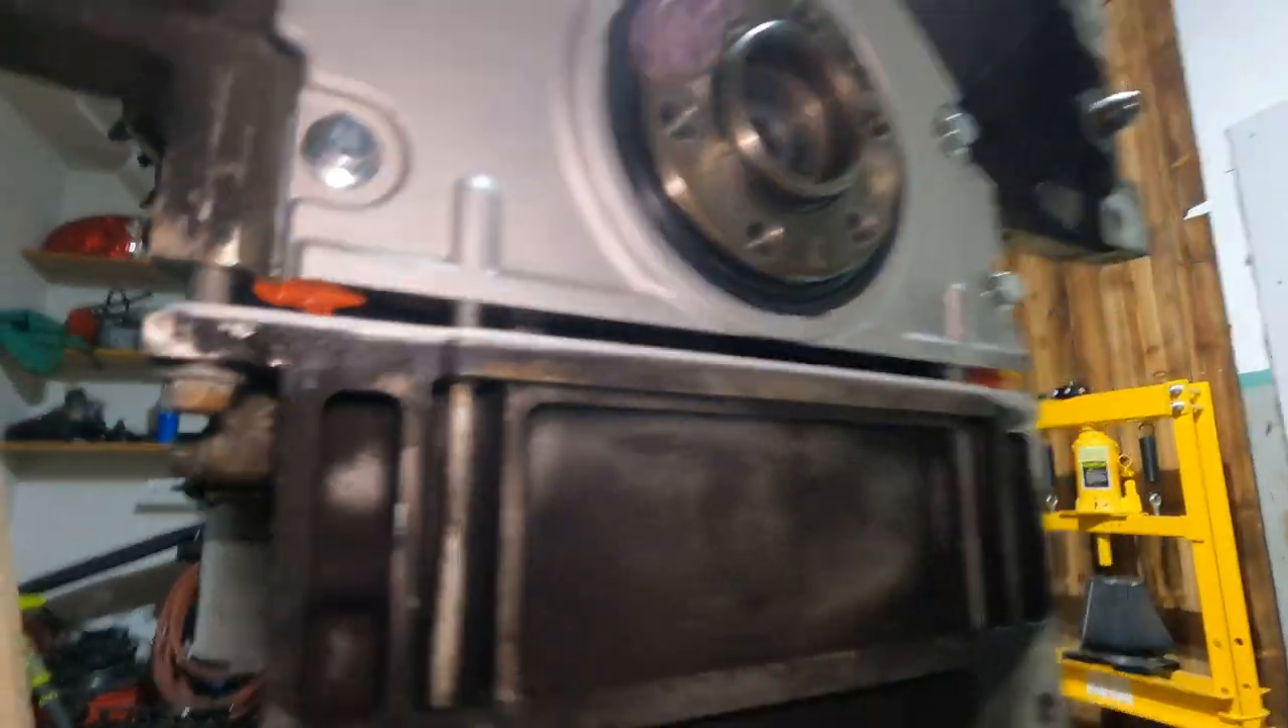Got all the bolts started. Still have a little gap there.